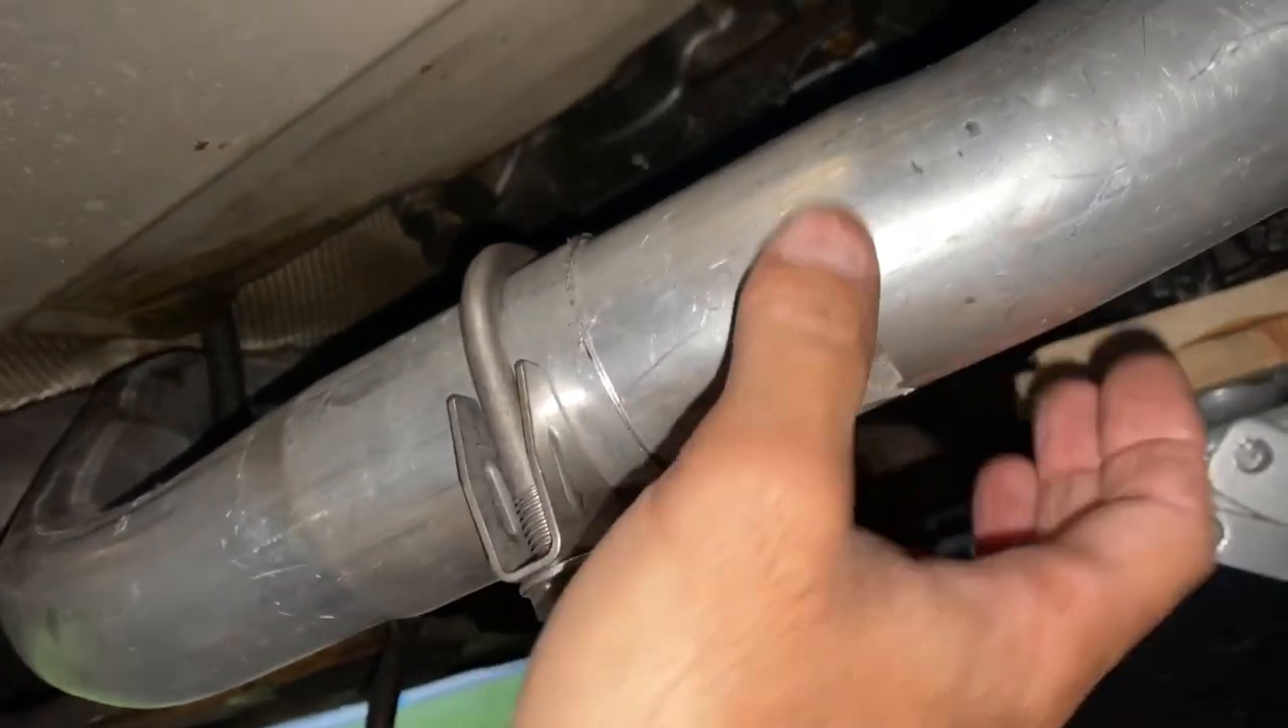Exhaust clamp is on.